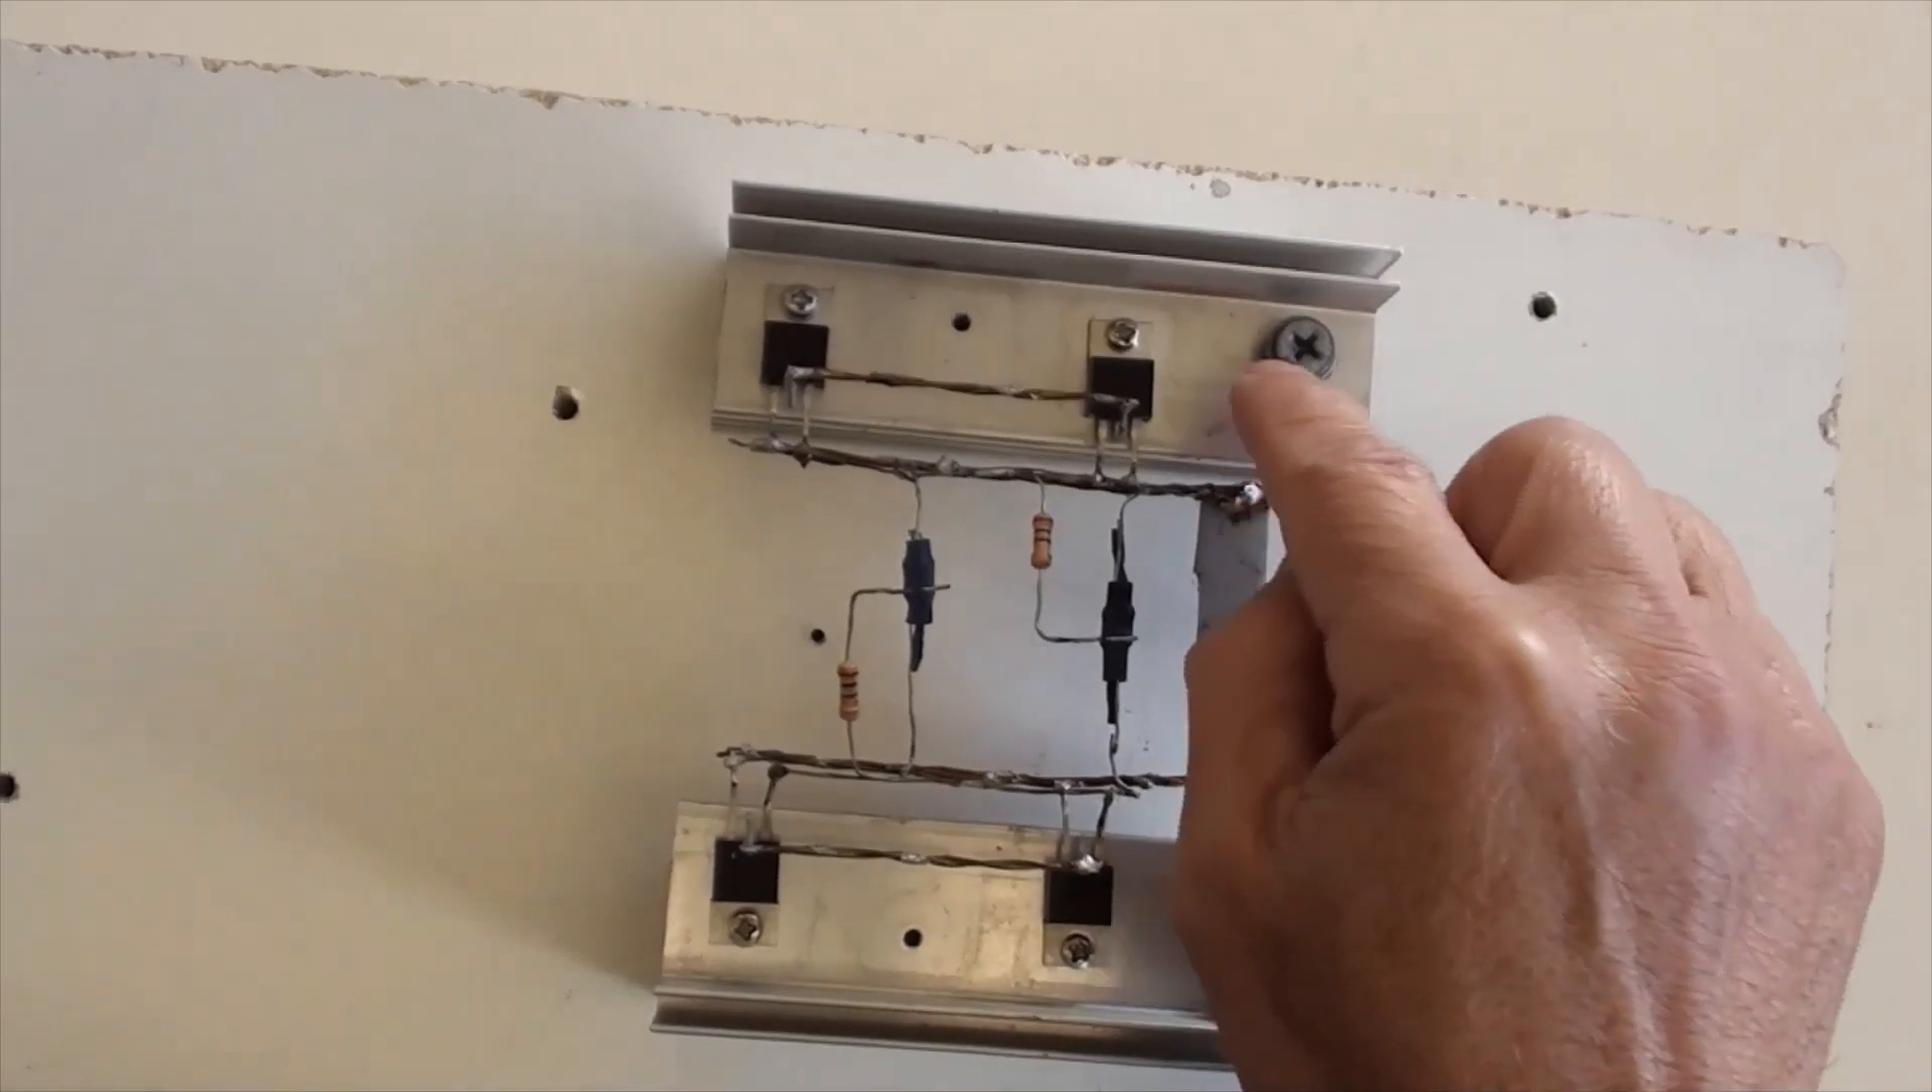These parts have been soldered together, and bolted on a piece of the board.